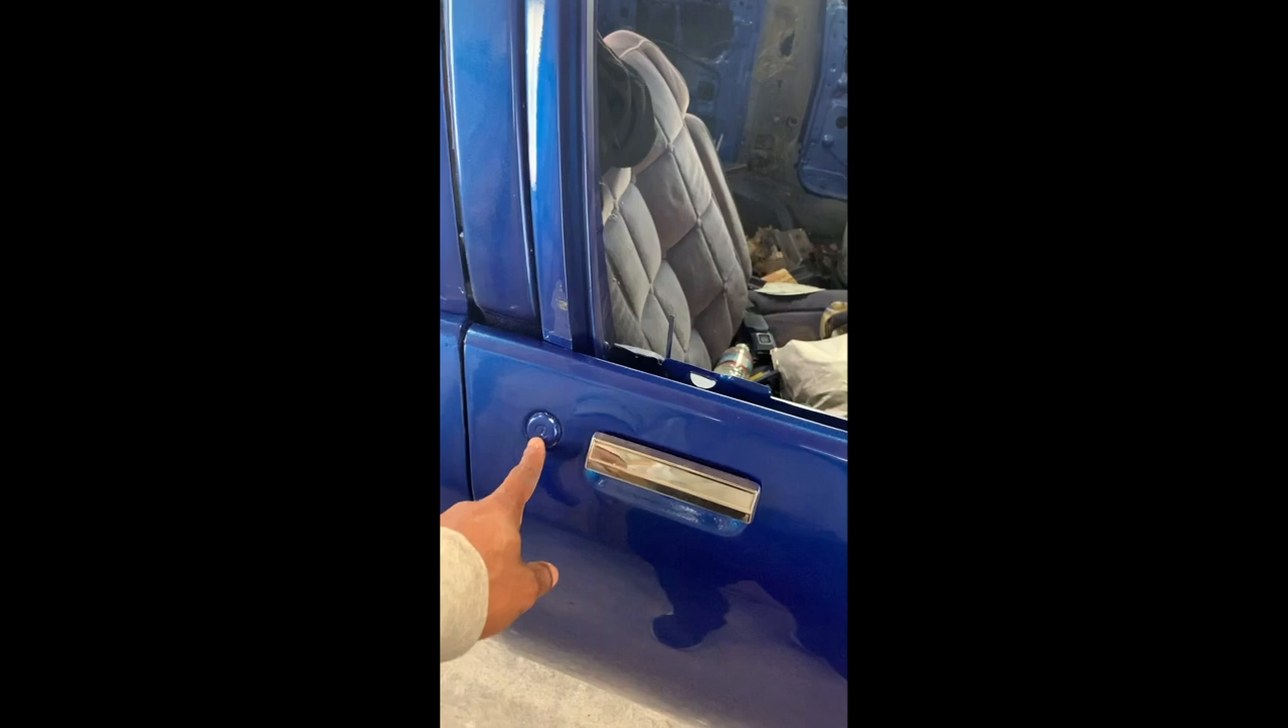I got the chrome door handles on.